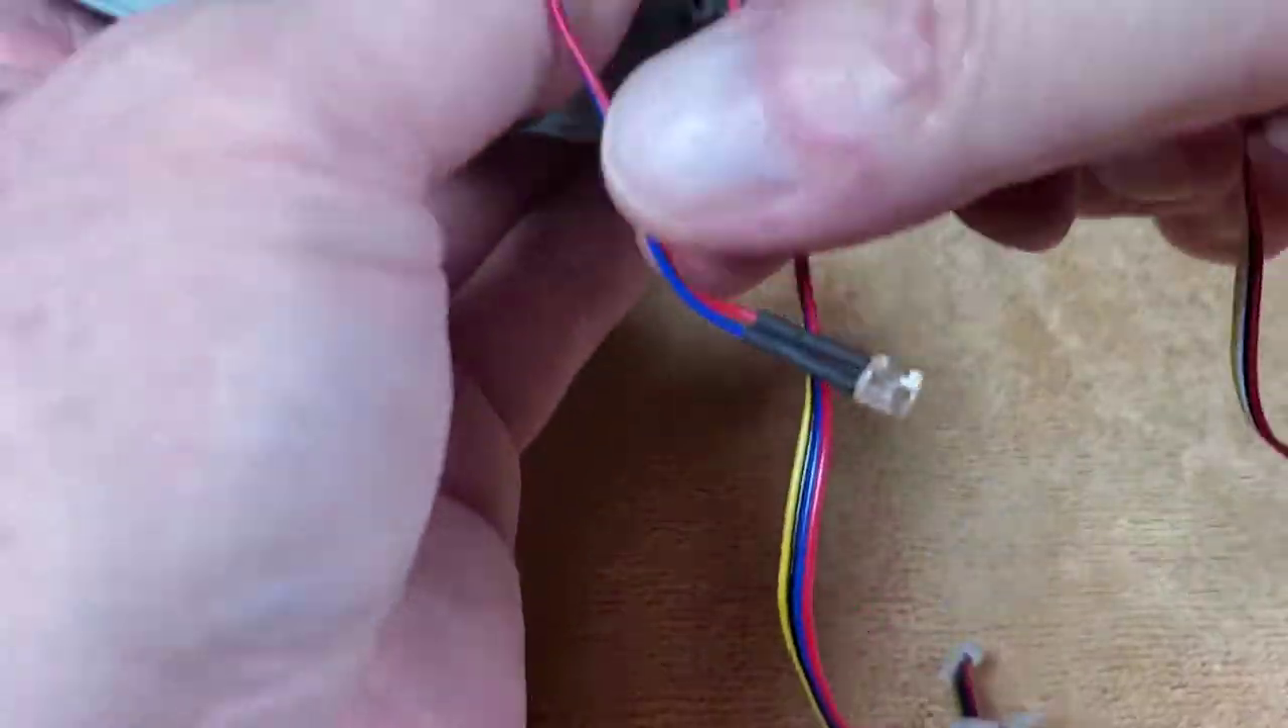We still have this rogue led right here that doesn't go anywhere yet.